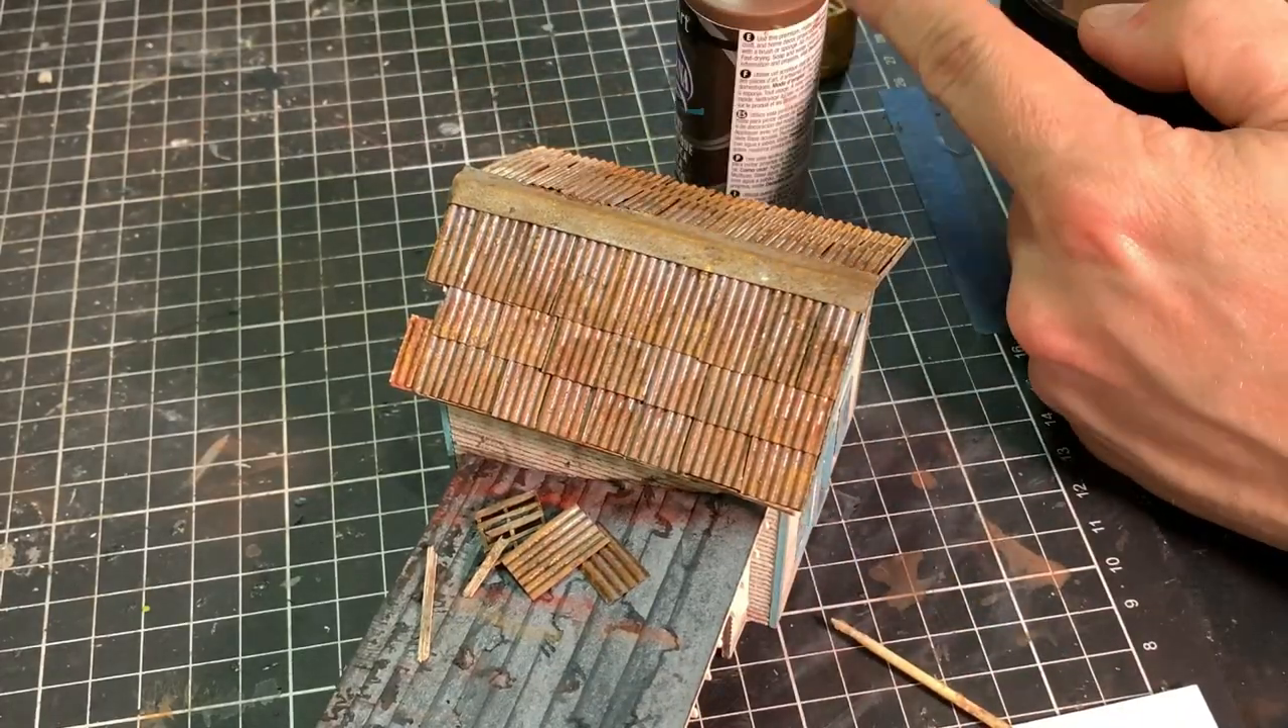So that's now the ridge cap installed in situ. I won't go through the exact way I did the weathering on the ridge cap because it's exactly the same process as the rest of the roof.